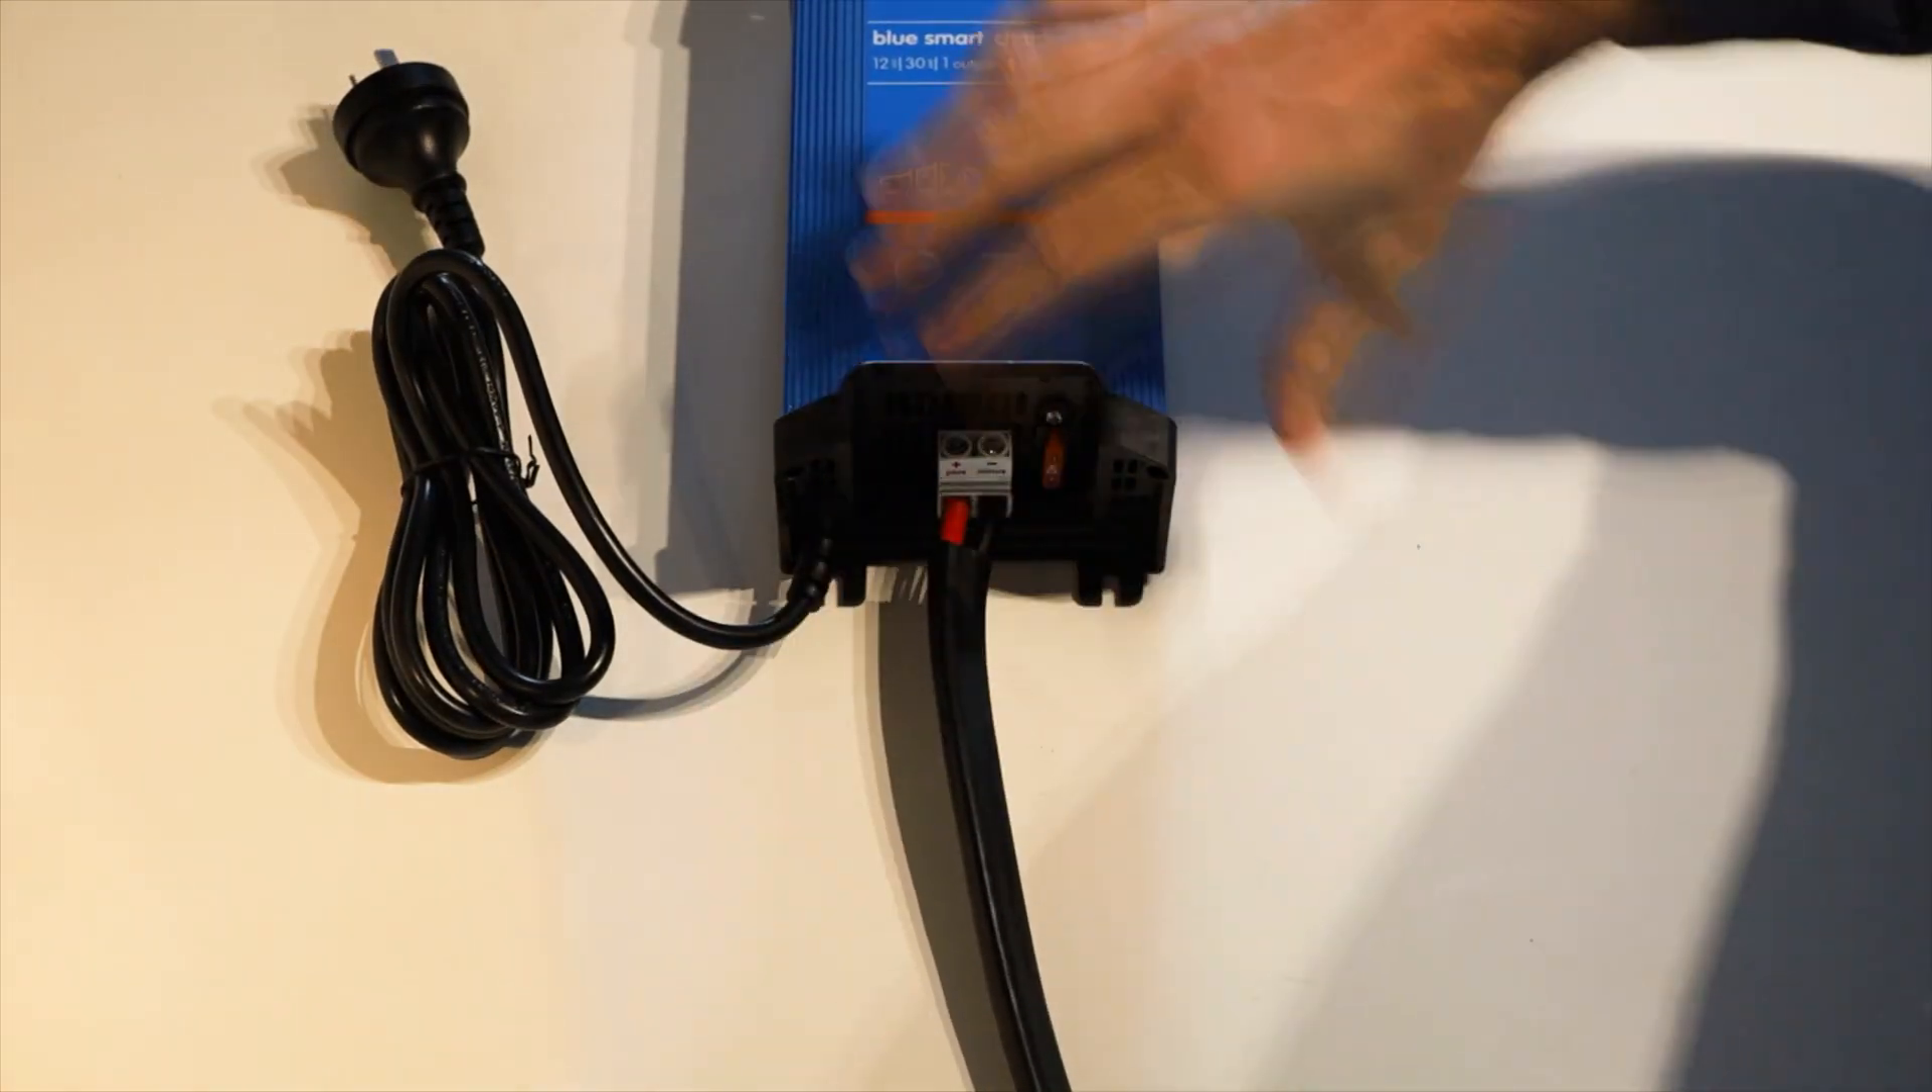There we go, we've now got the cable connected.